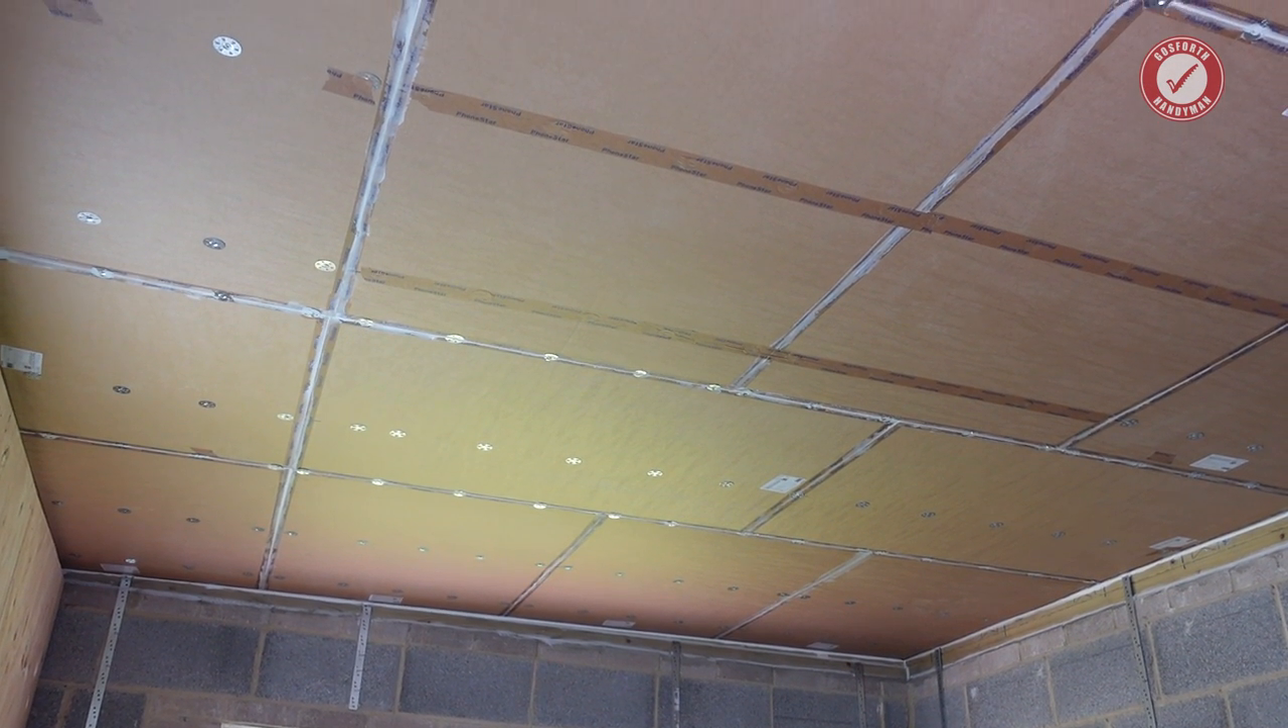So that's the SPX board, all installed on the ceiling, no problems really, it's all sealed around every edge and in between every board with acoustic sealant.